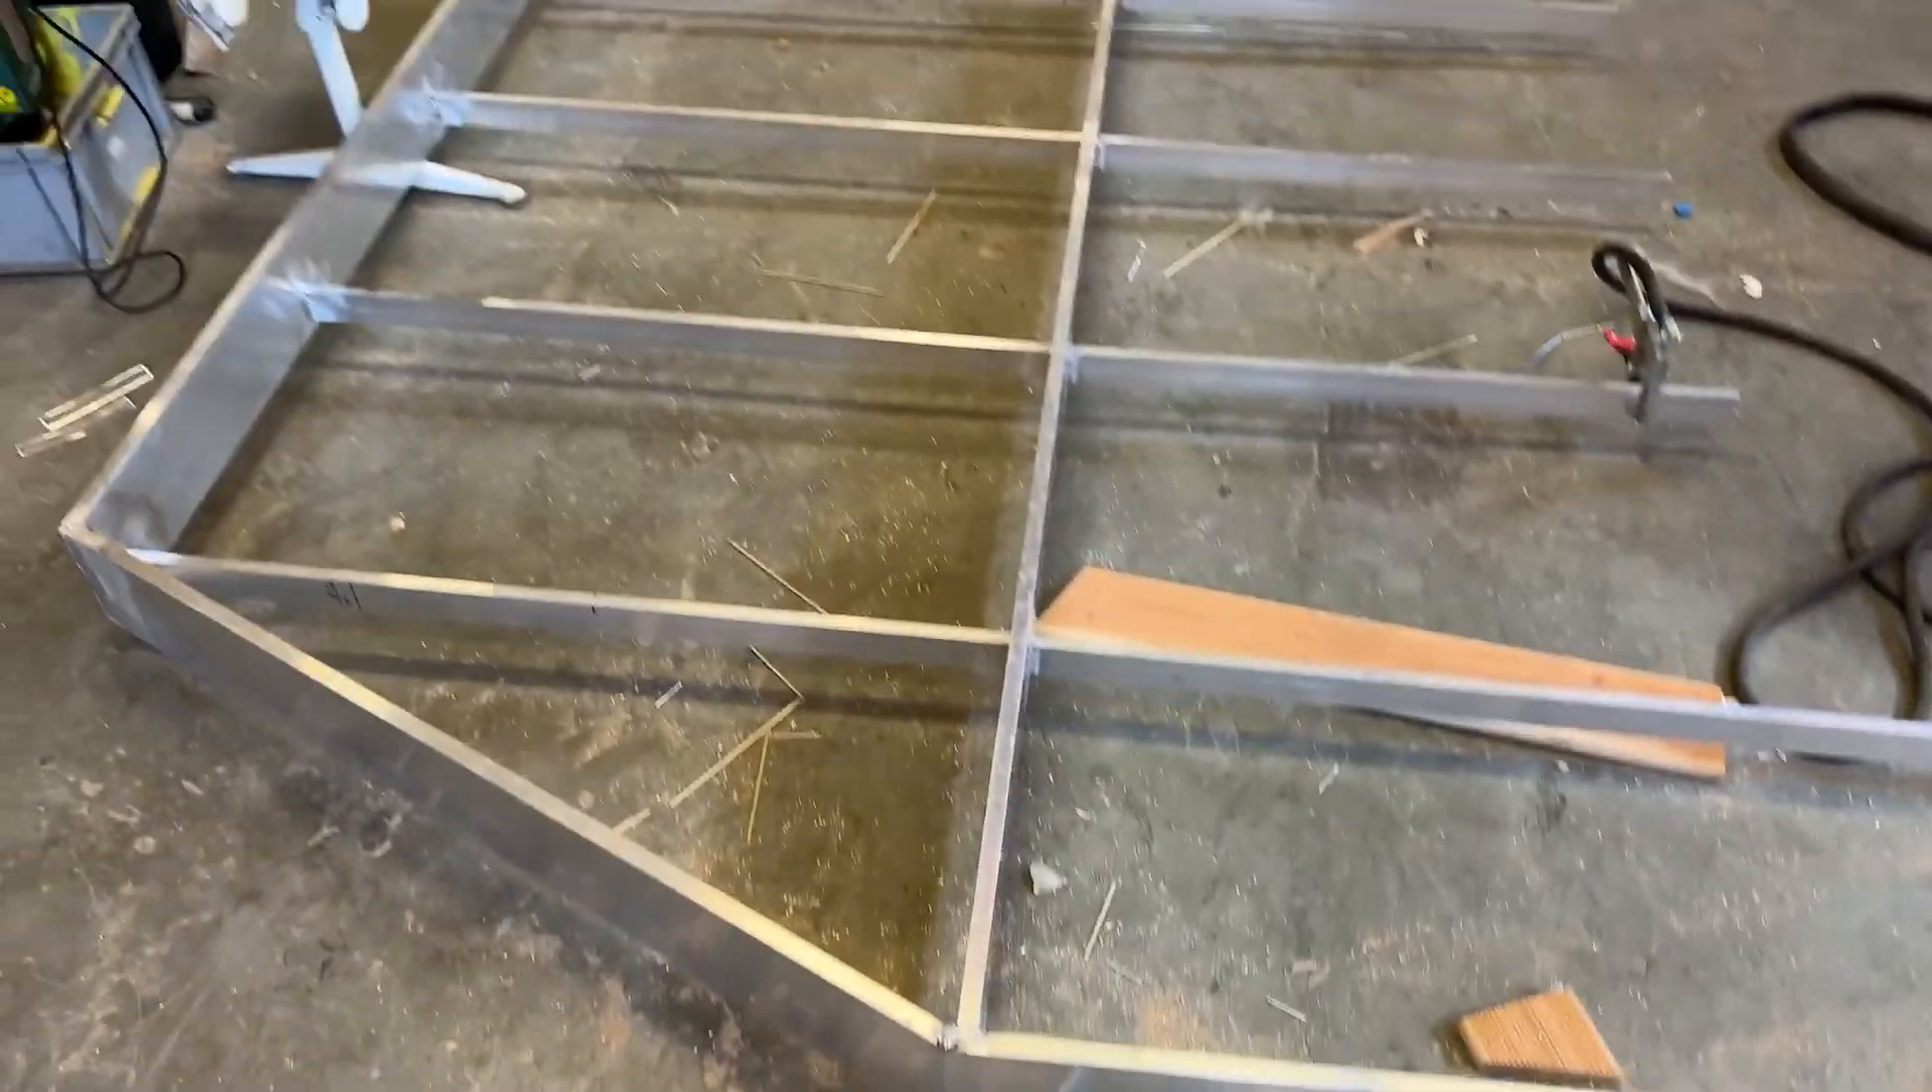Die plattform ist eigentlich soweit fertig ist alles geschweißt jetzt müssen nur noch die bretter drauf.